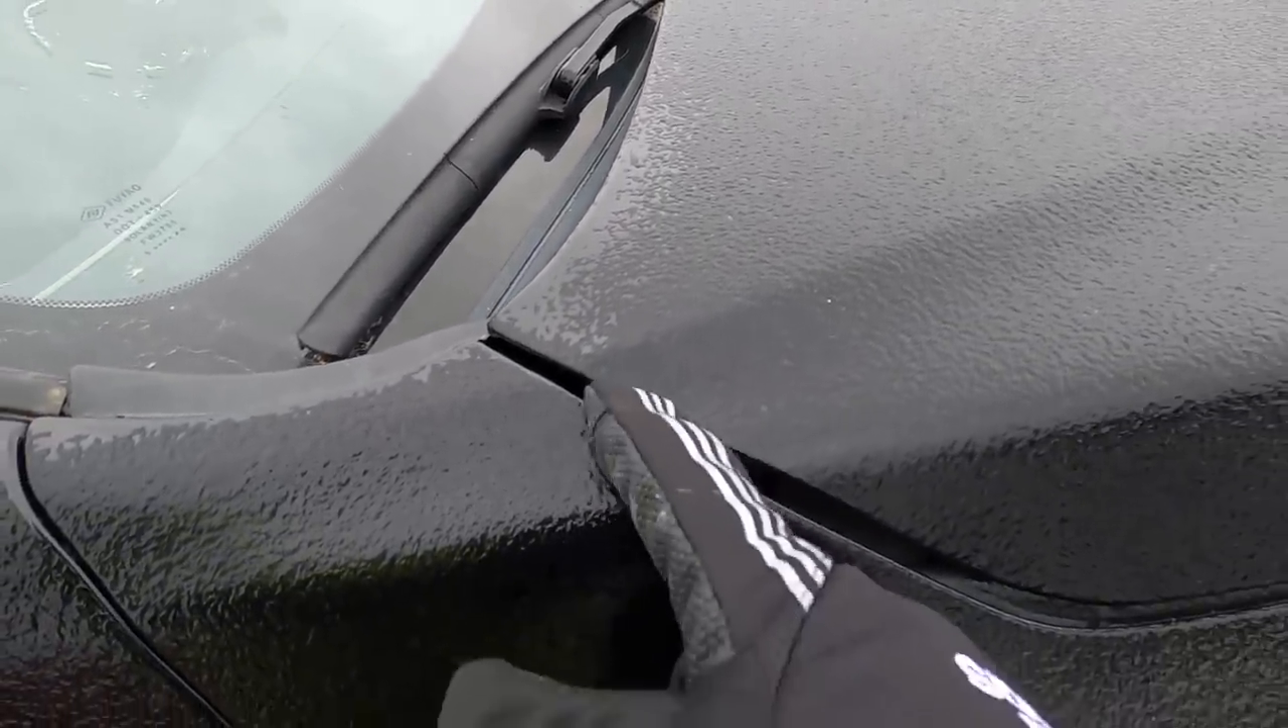The hood gap right here is pretty significant that's a that's a massive gap and the hood is closed.